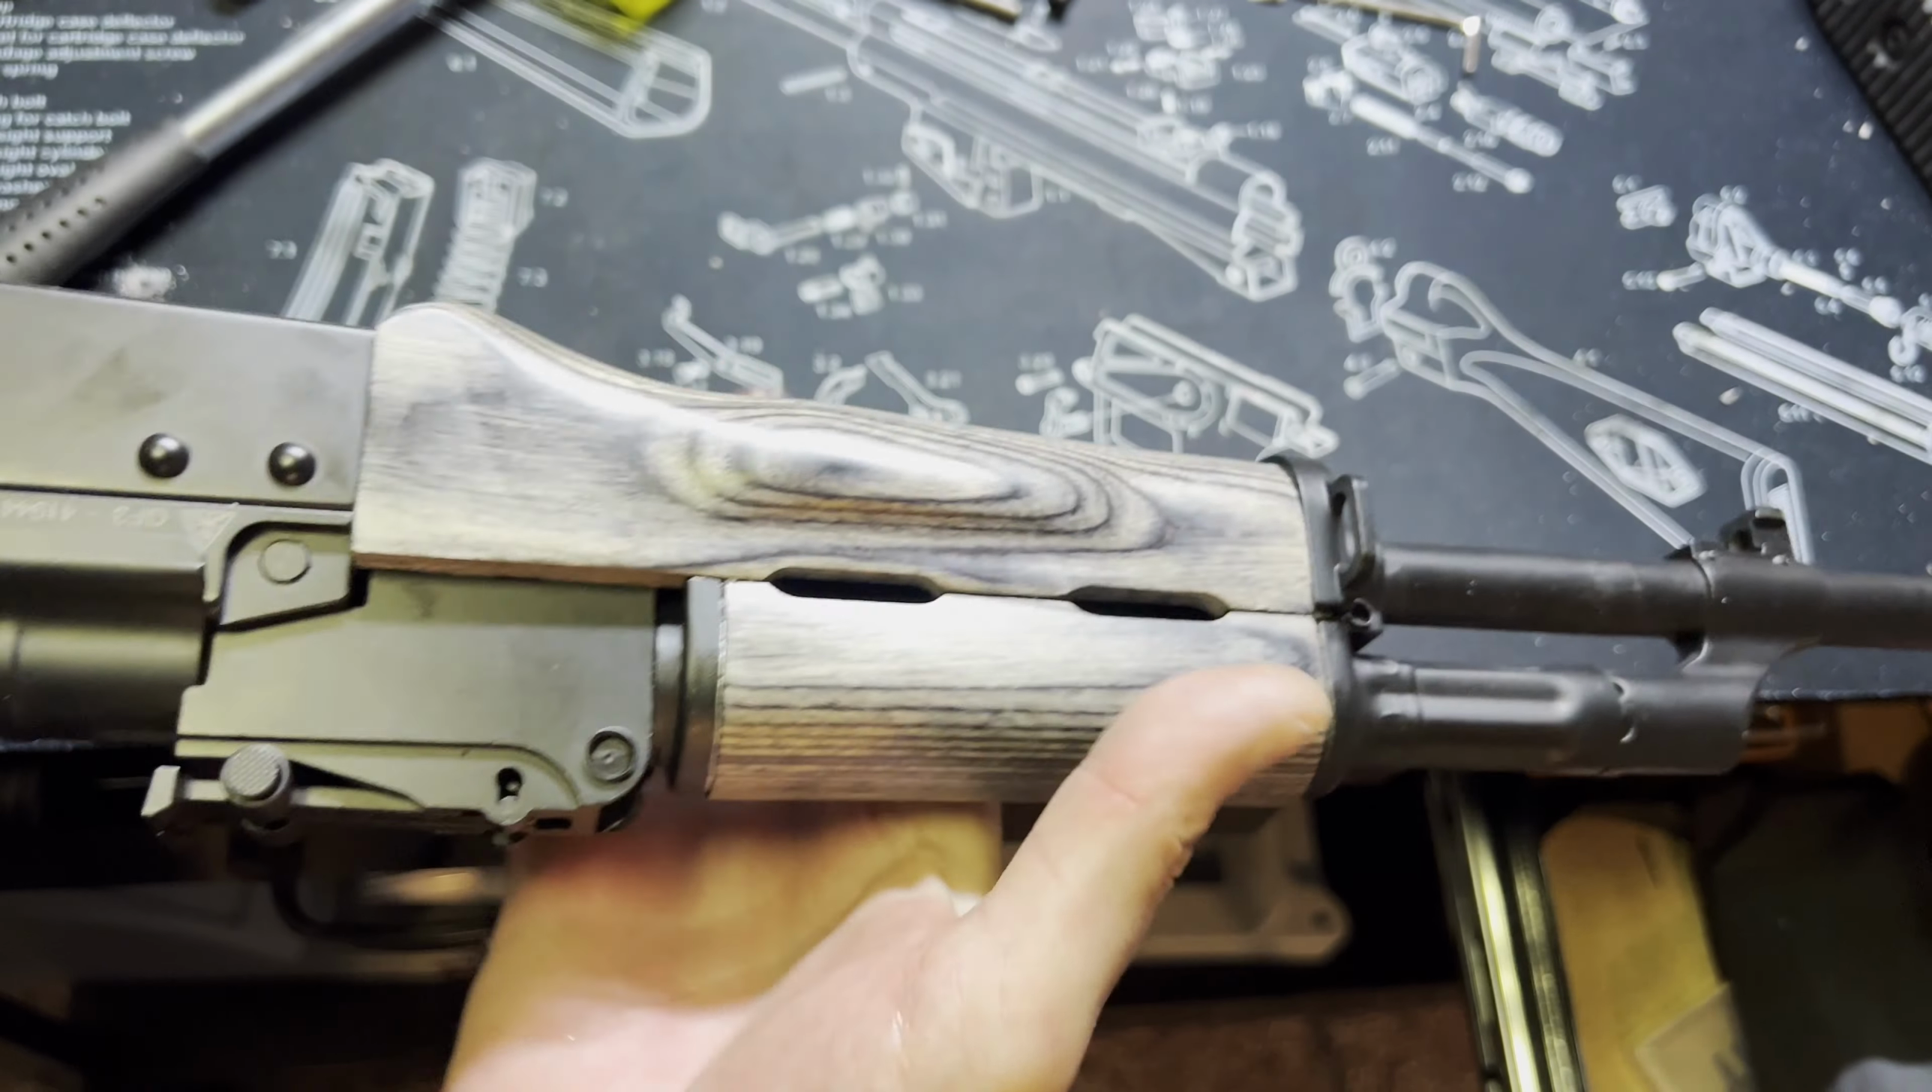Now we got ourselves a new looking AK and it looks absolutely gorgeous especially with this new wood on there.